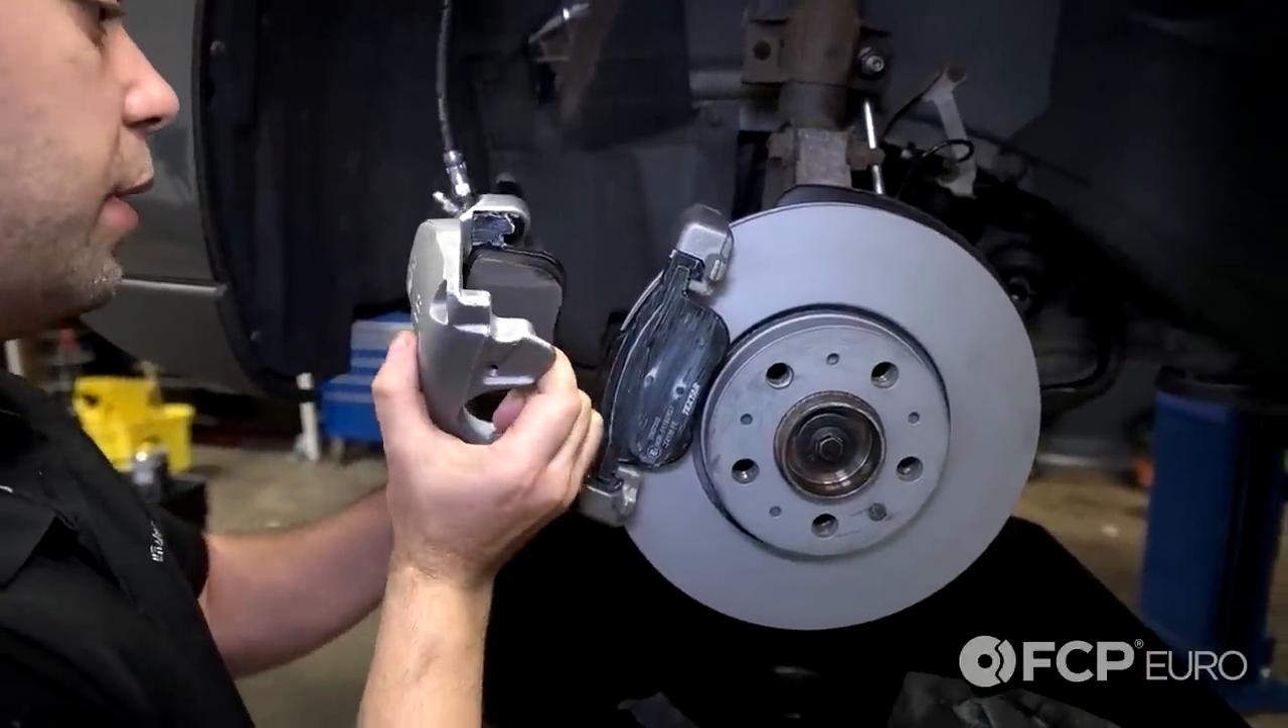You're going to notice that I also installed the brake hose onto the caliper first.